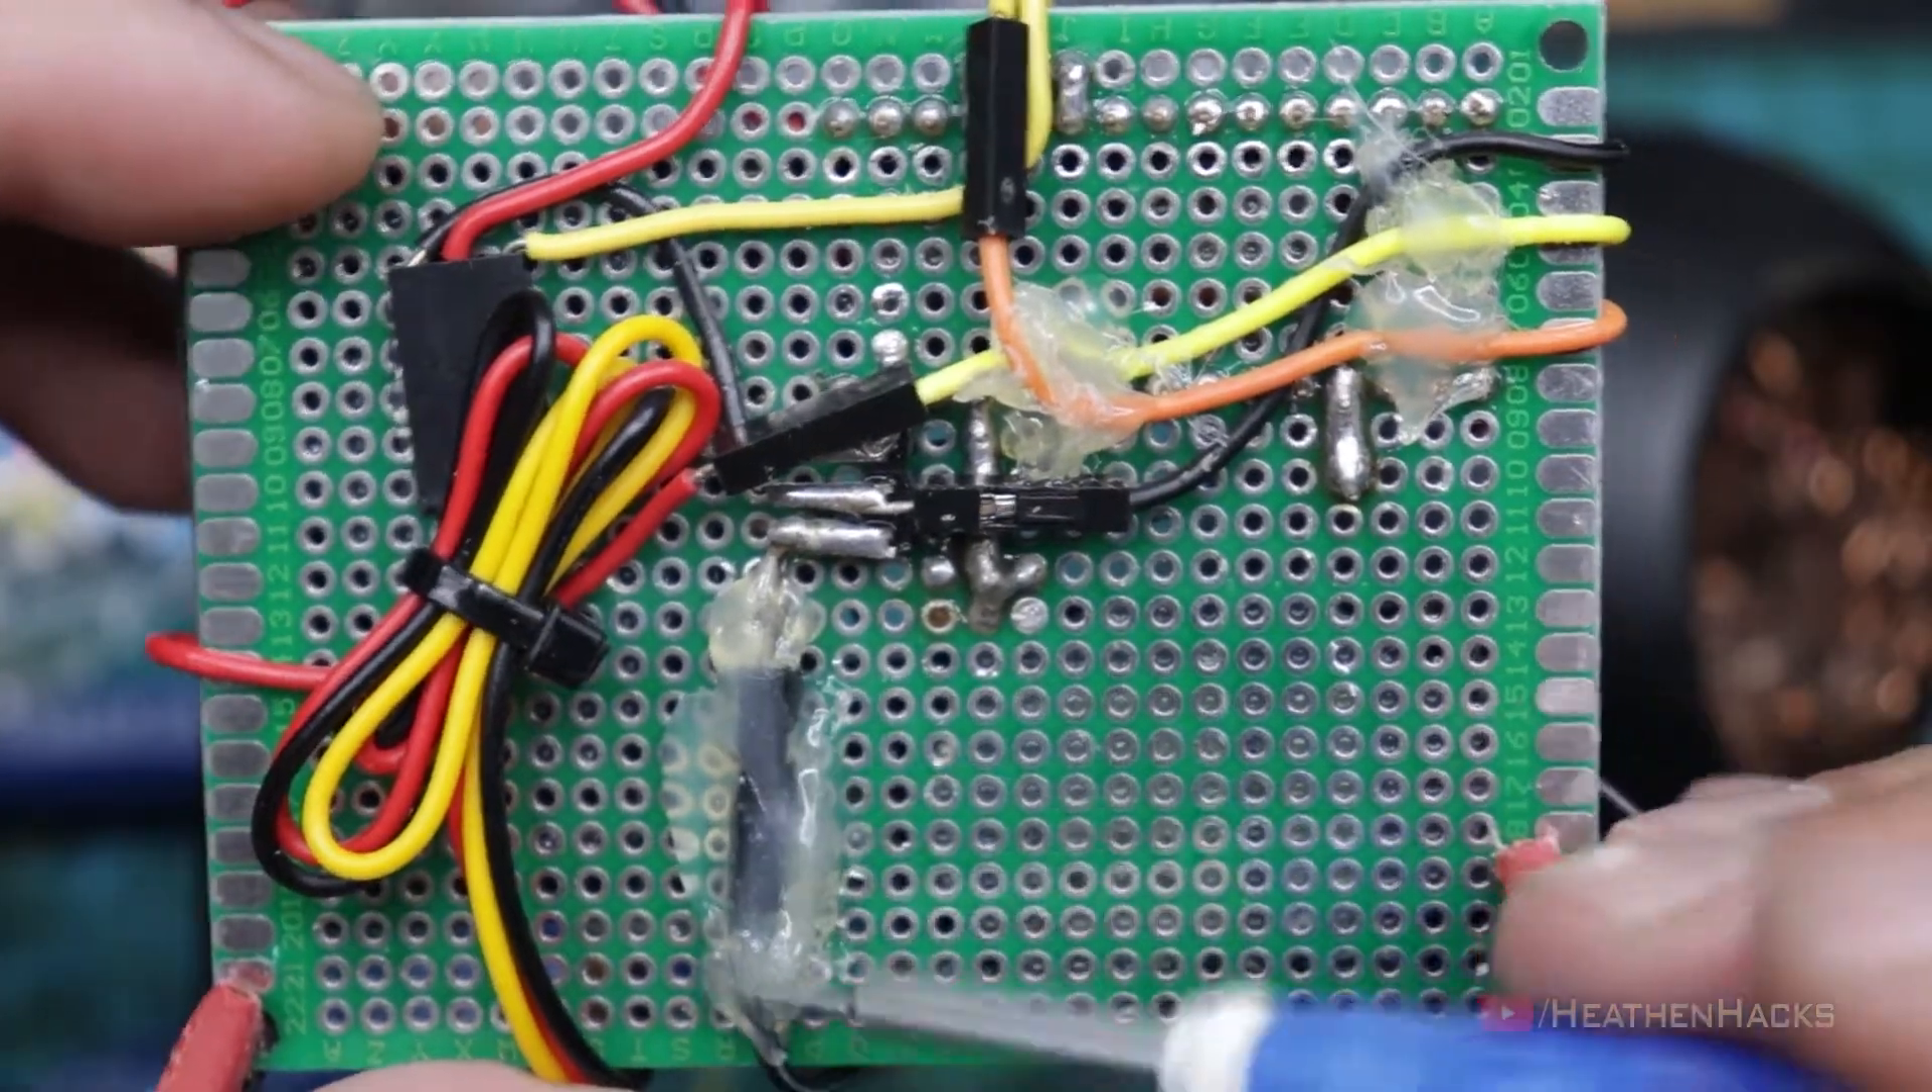I have also secured the jumper cables to the board using hot glue because it would be a pain to reconnect them if they have been disconnected and the board is already placed inside the enclosure.